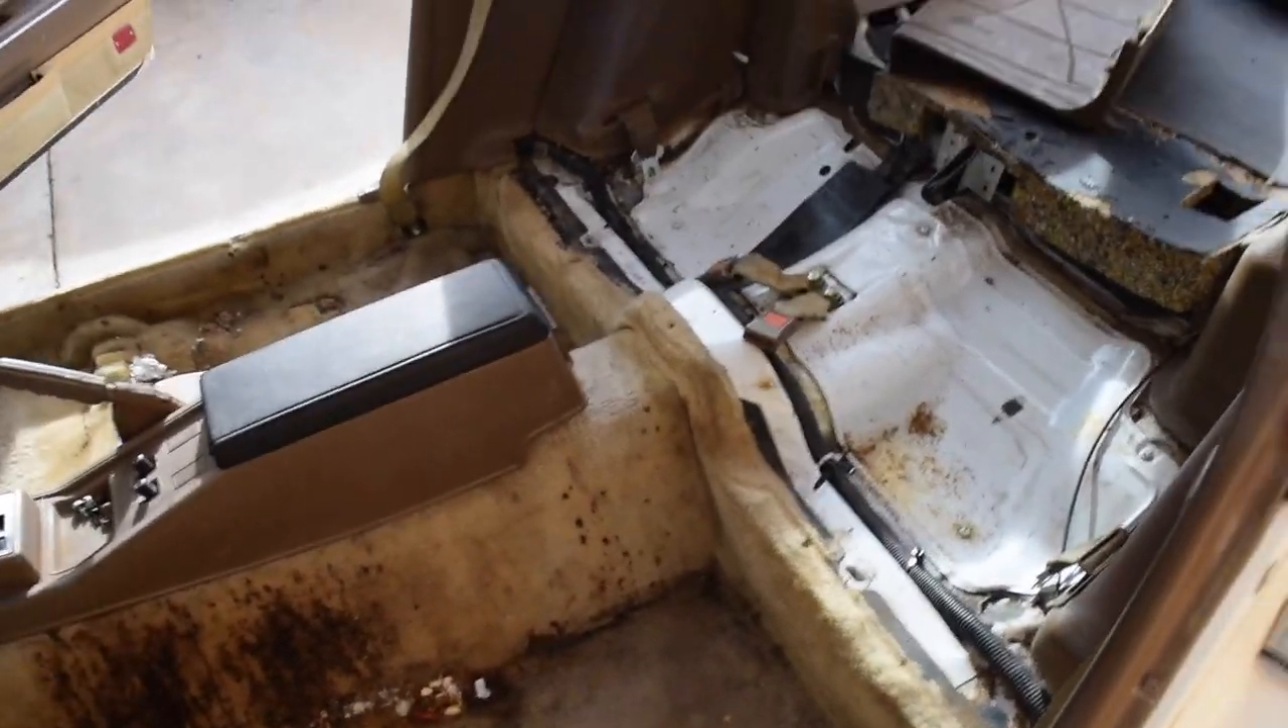So as you can see i've gotten all the seats out i took out the back seats.